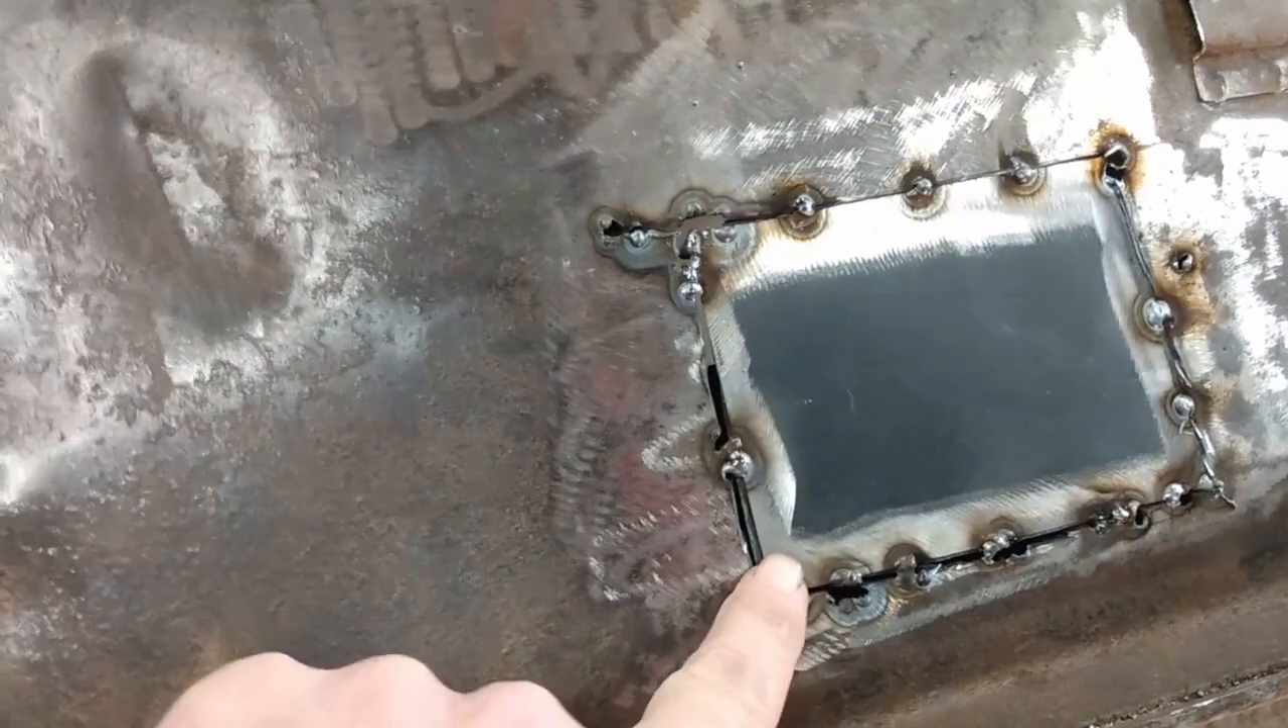As you can see here, my cuts weren't as tight to the new pieces they should have been.